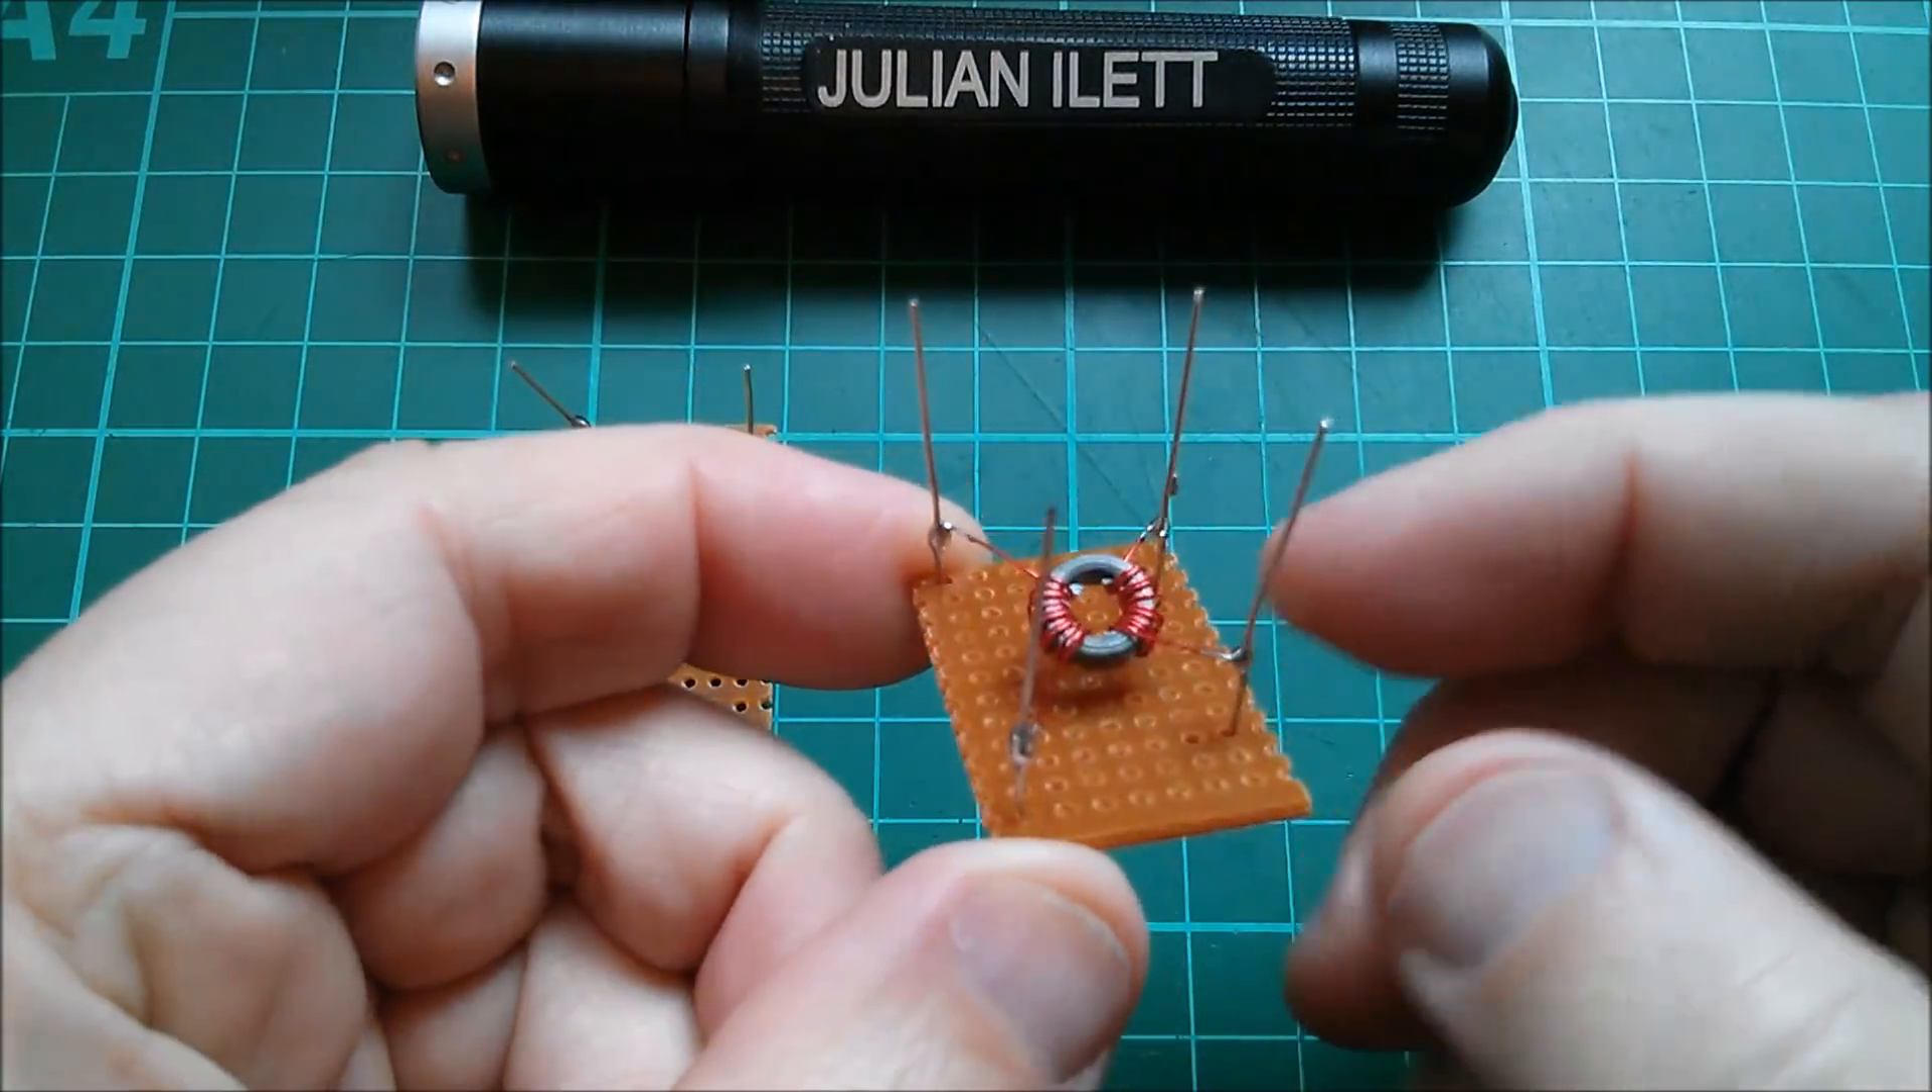I've put four pieces of wire sticking up out of the vero board and i've simply sort of hung the transformer off those four pieces of wire.